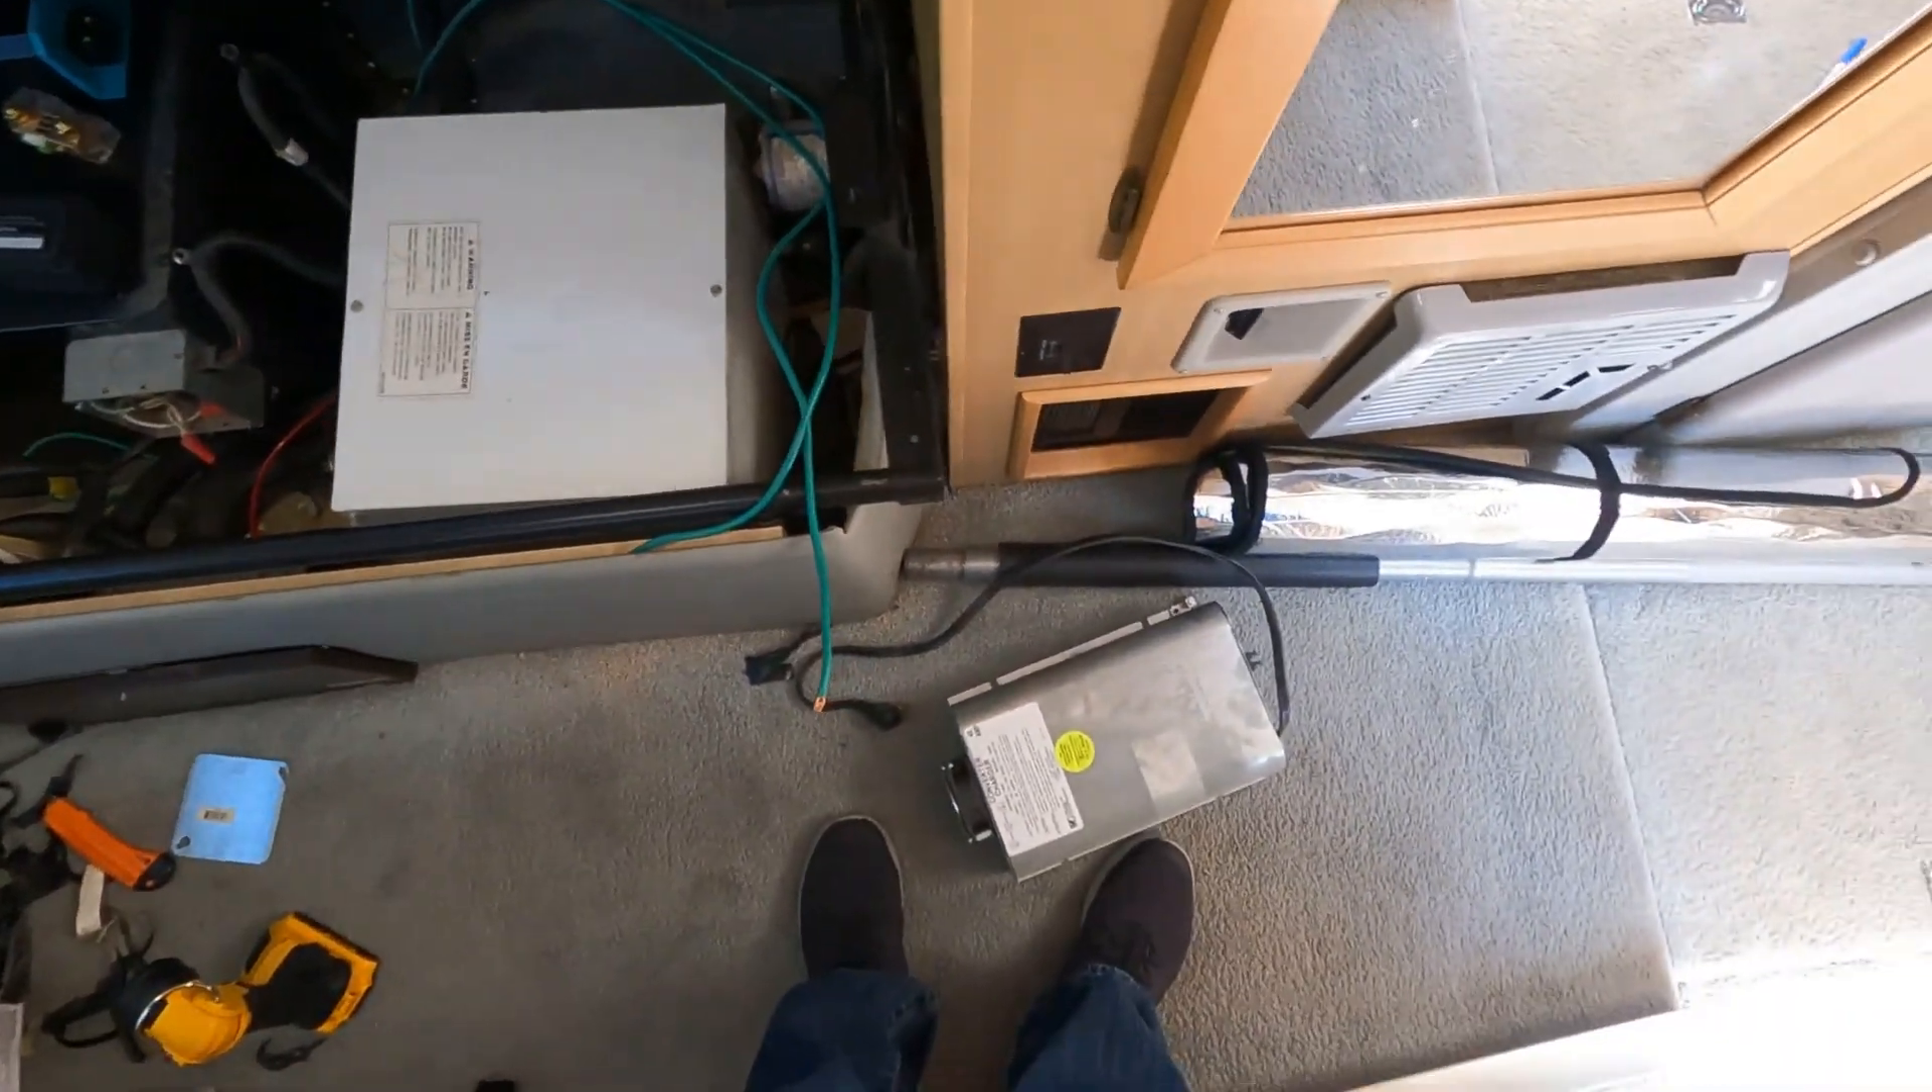I've been busy so i've got the dc converter out.